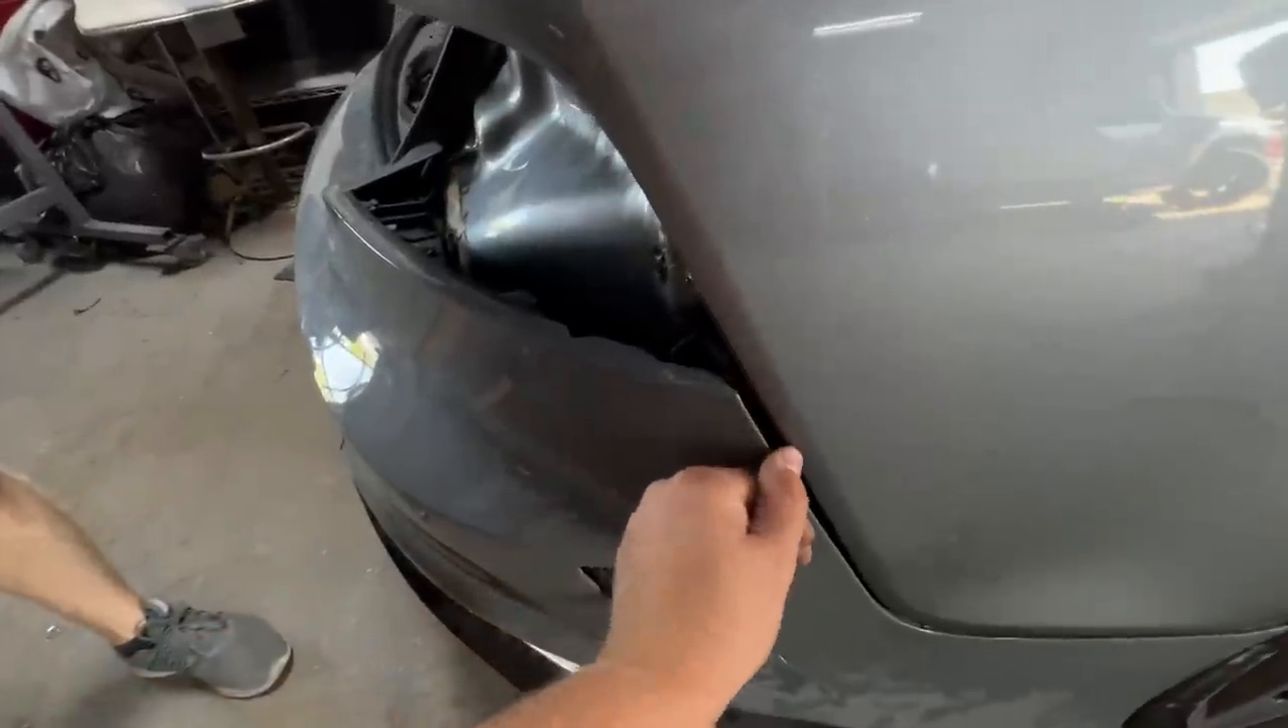I mean, this is not factory OEM gaps right here.